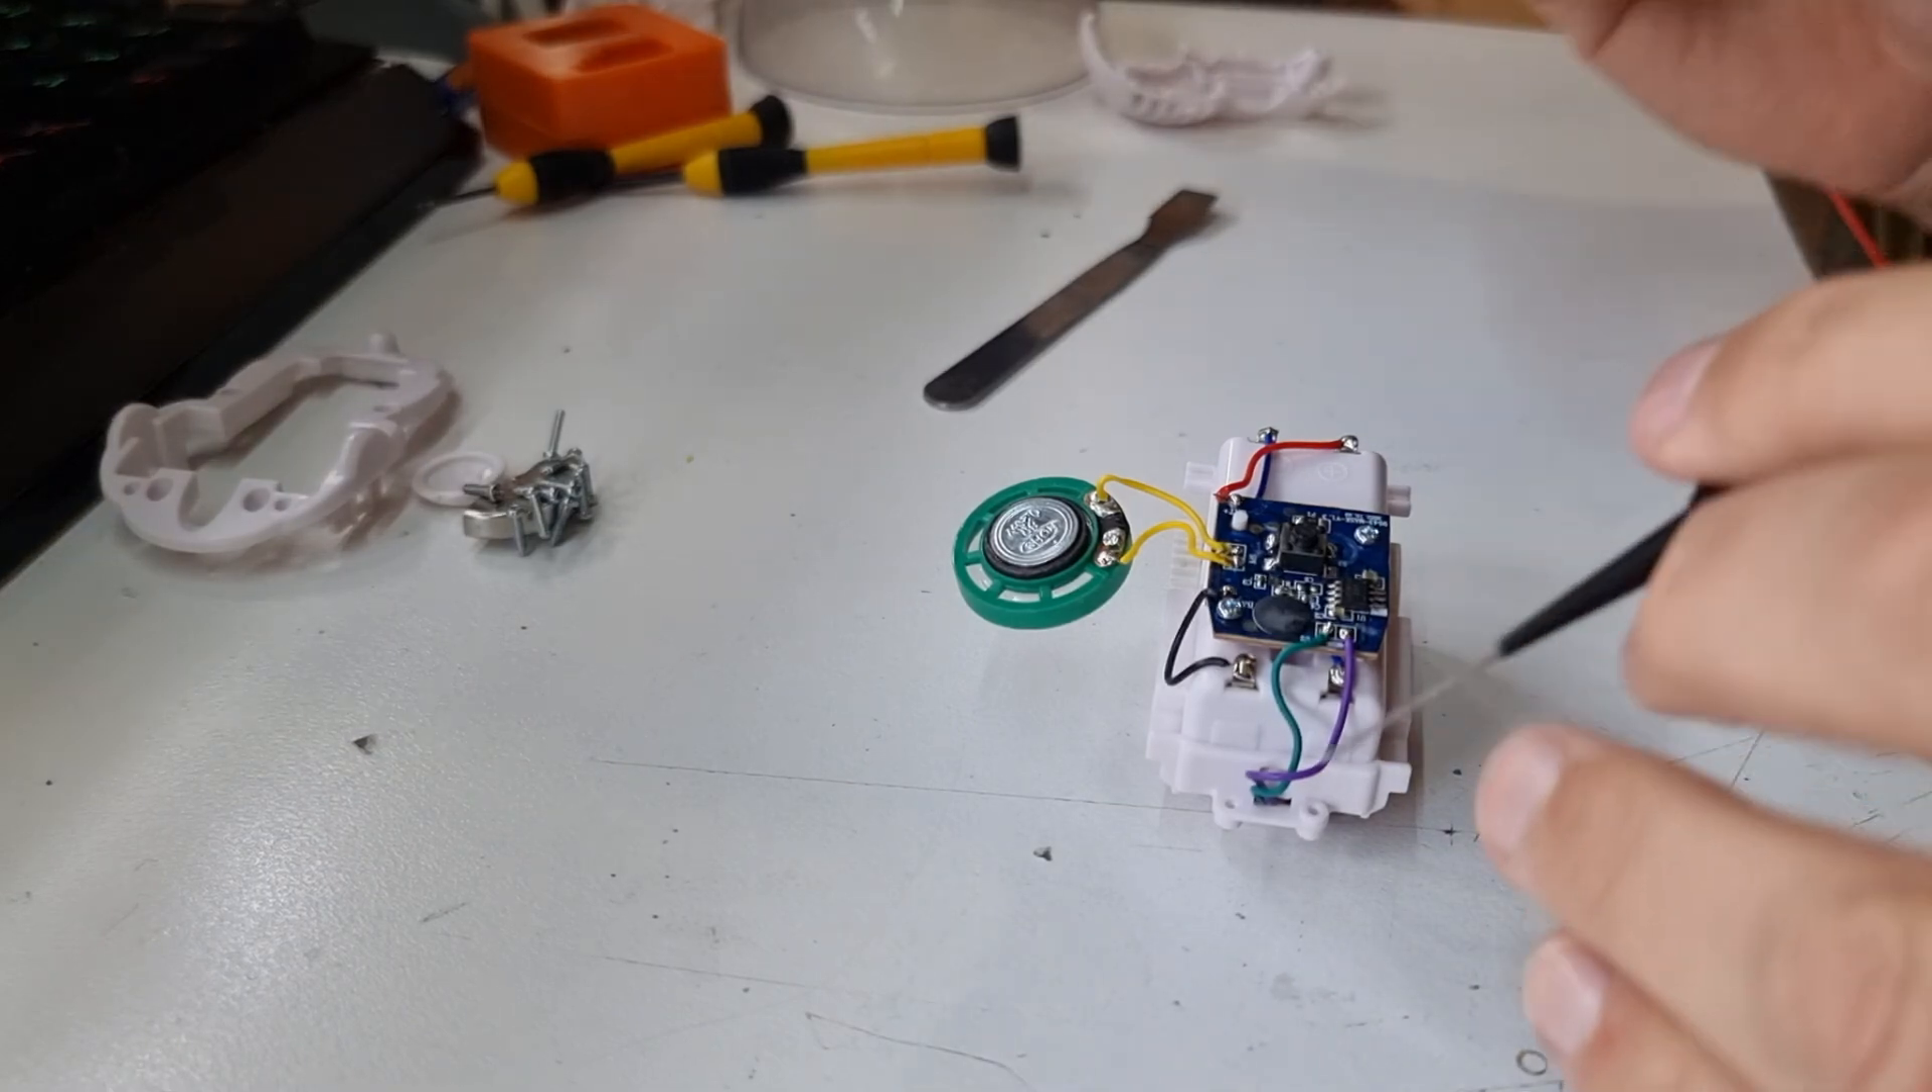So each side of the speaker is connected okay so speaker is hooked up properly.